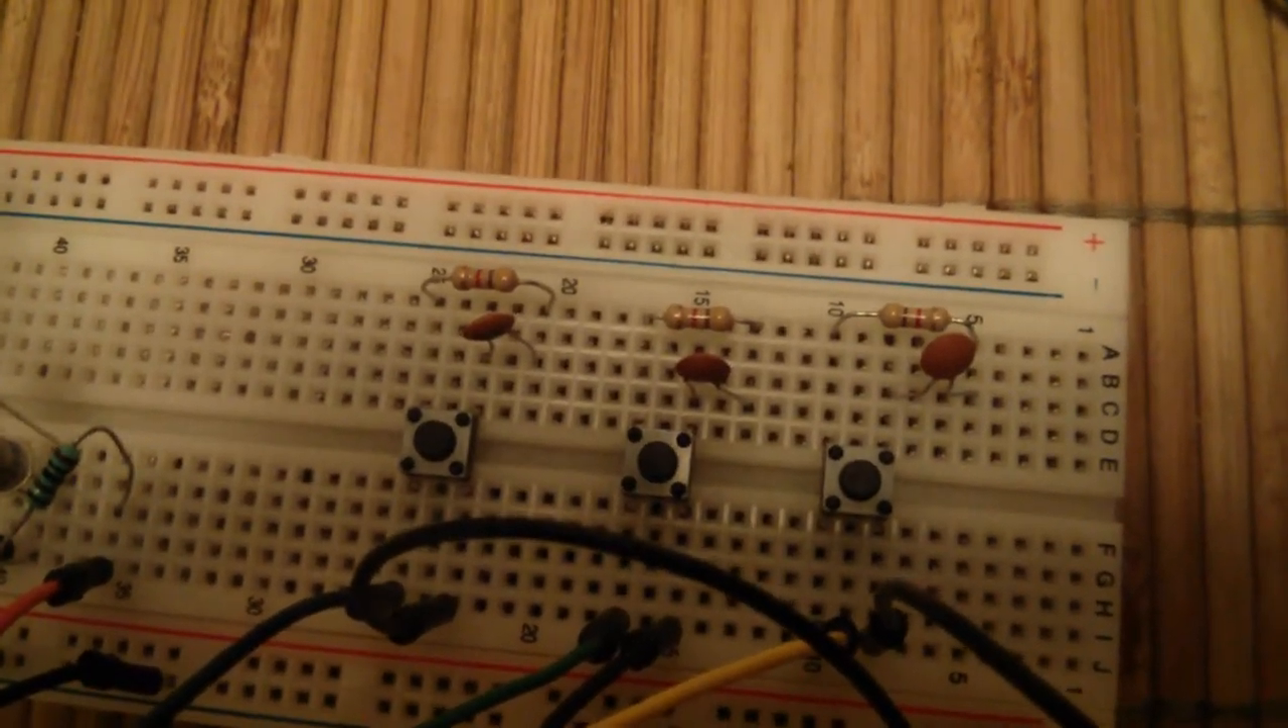Okay, in this part of the demo we've replaced the selector, the five position selector by some tactile push buttons and a small RC filtering circuit to try to do some hardware debouncing.